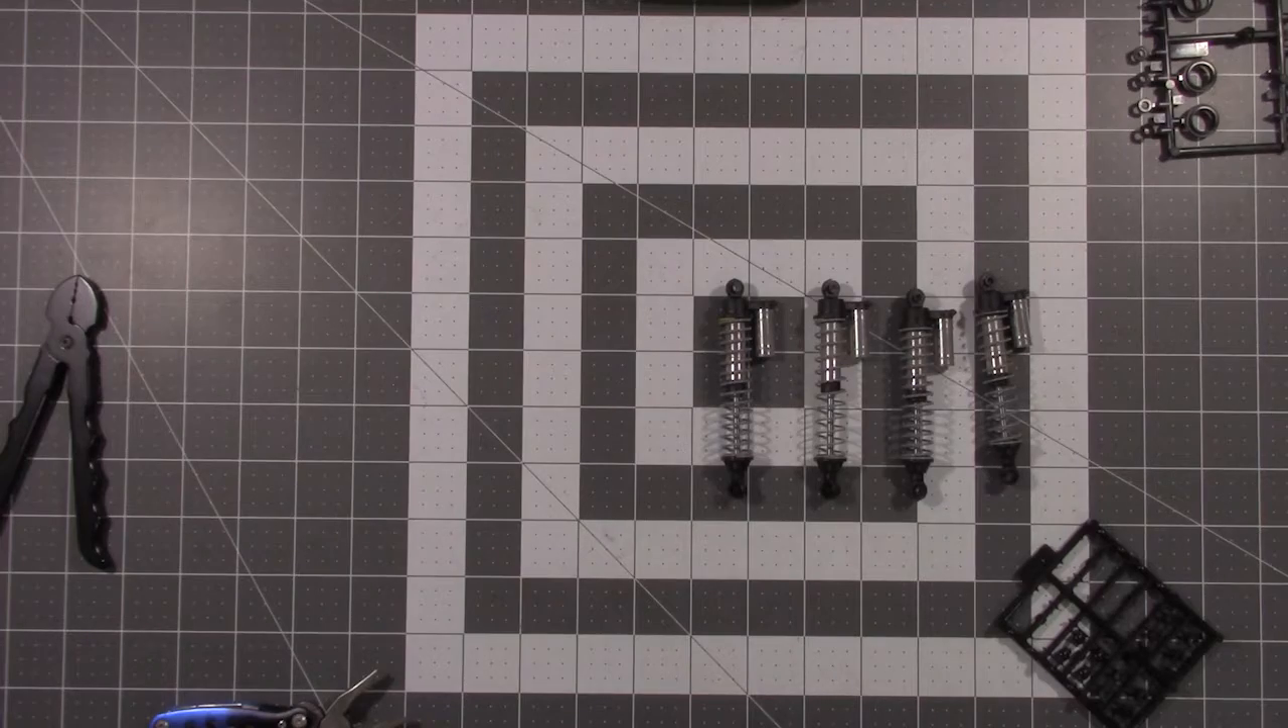These shocks do come with some decals for the reservoirs i didn't put them on yet.